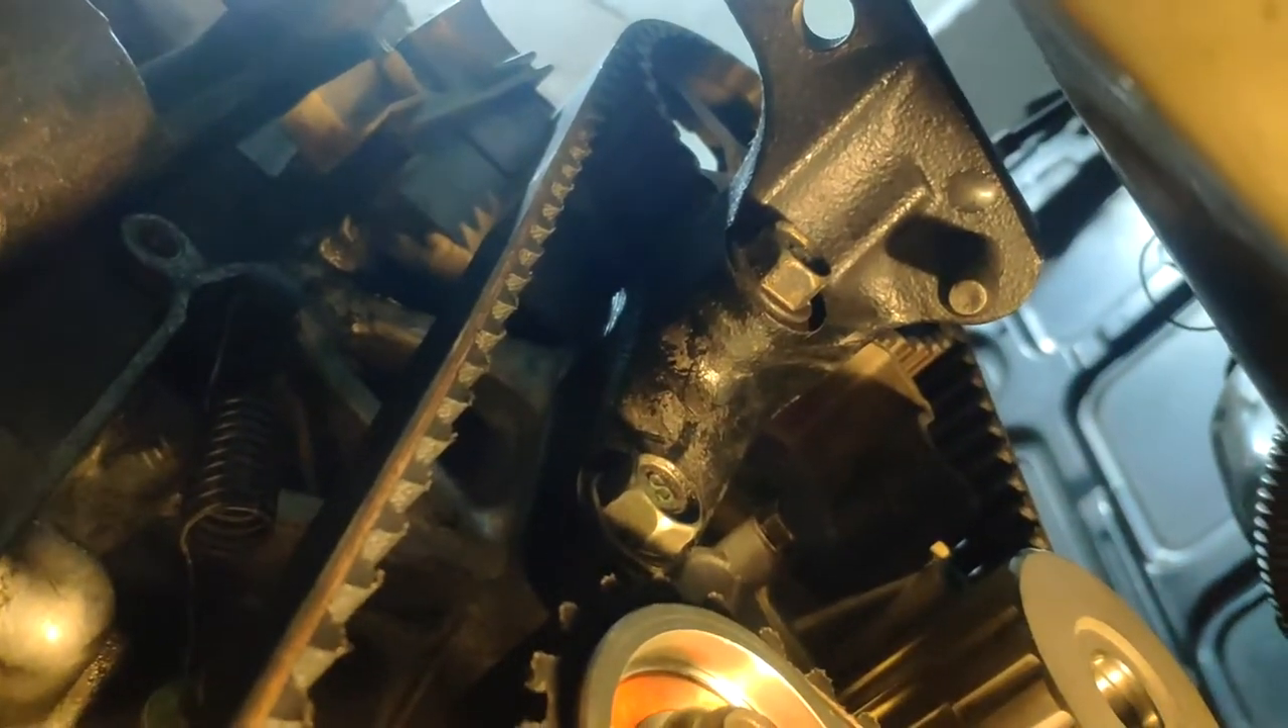Já coloquei a correia dentada aqui.